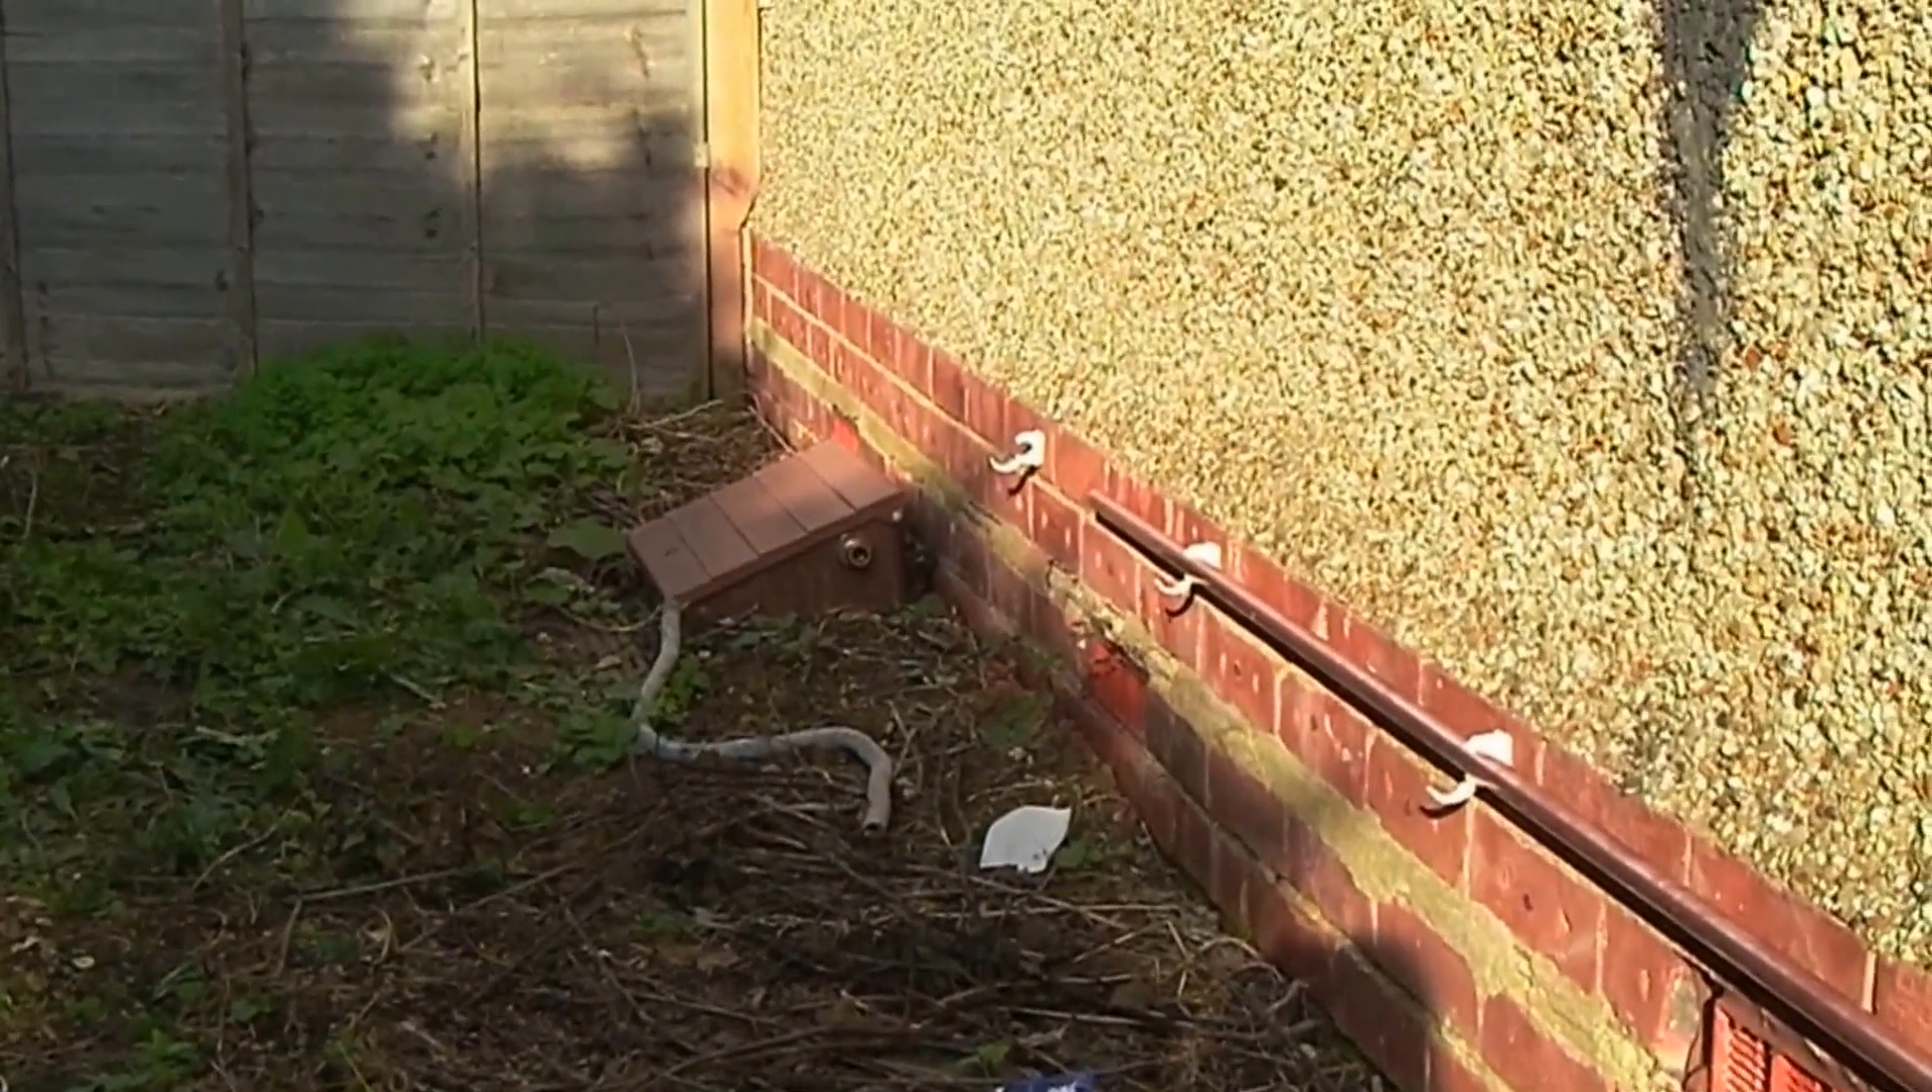You can see down there that I've fitted the pipe clips to the wall.